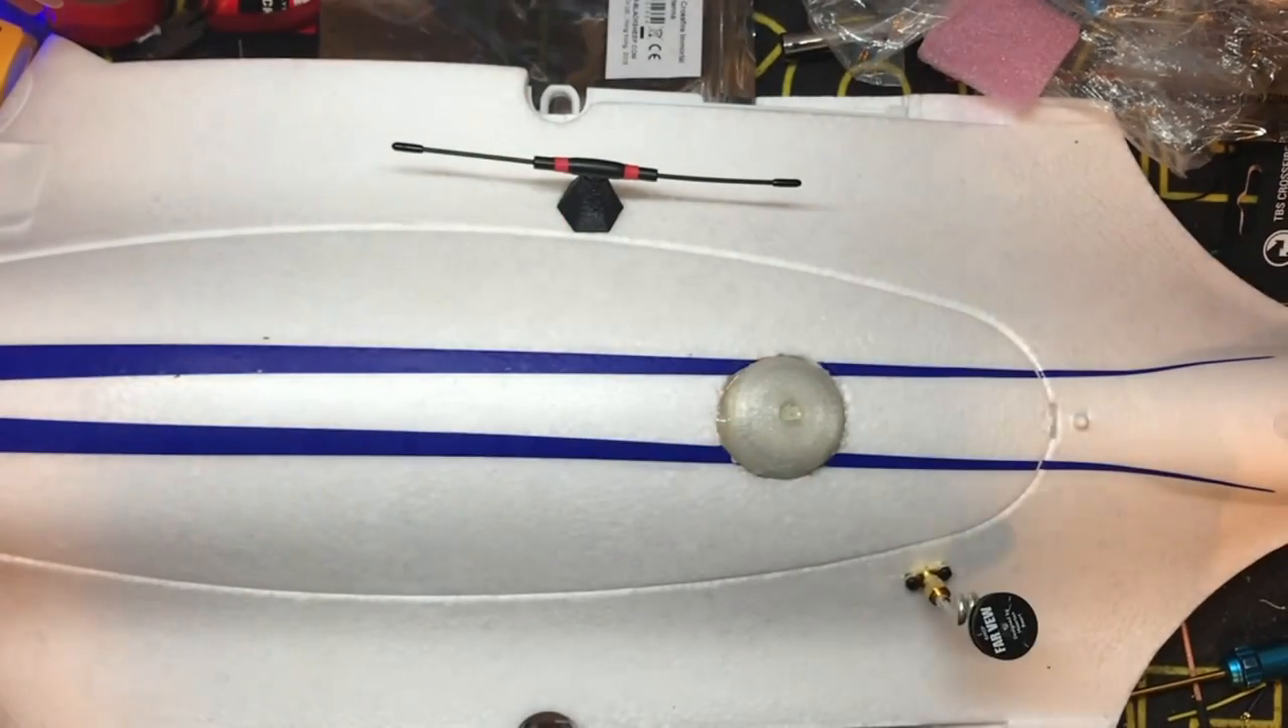We got our GPS on the top. Bam. We're done.